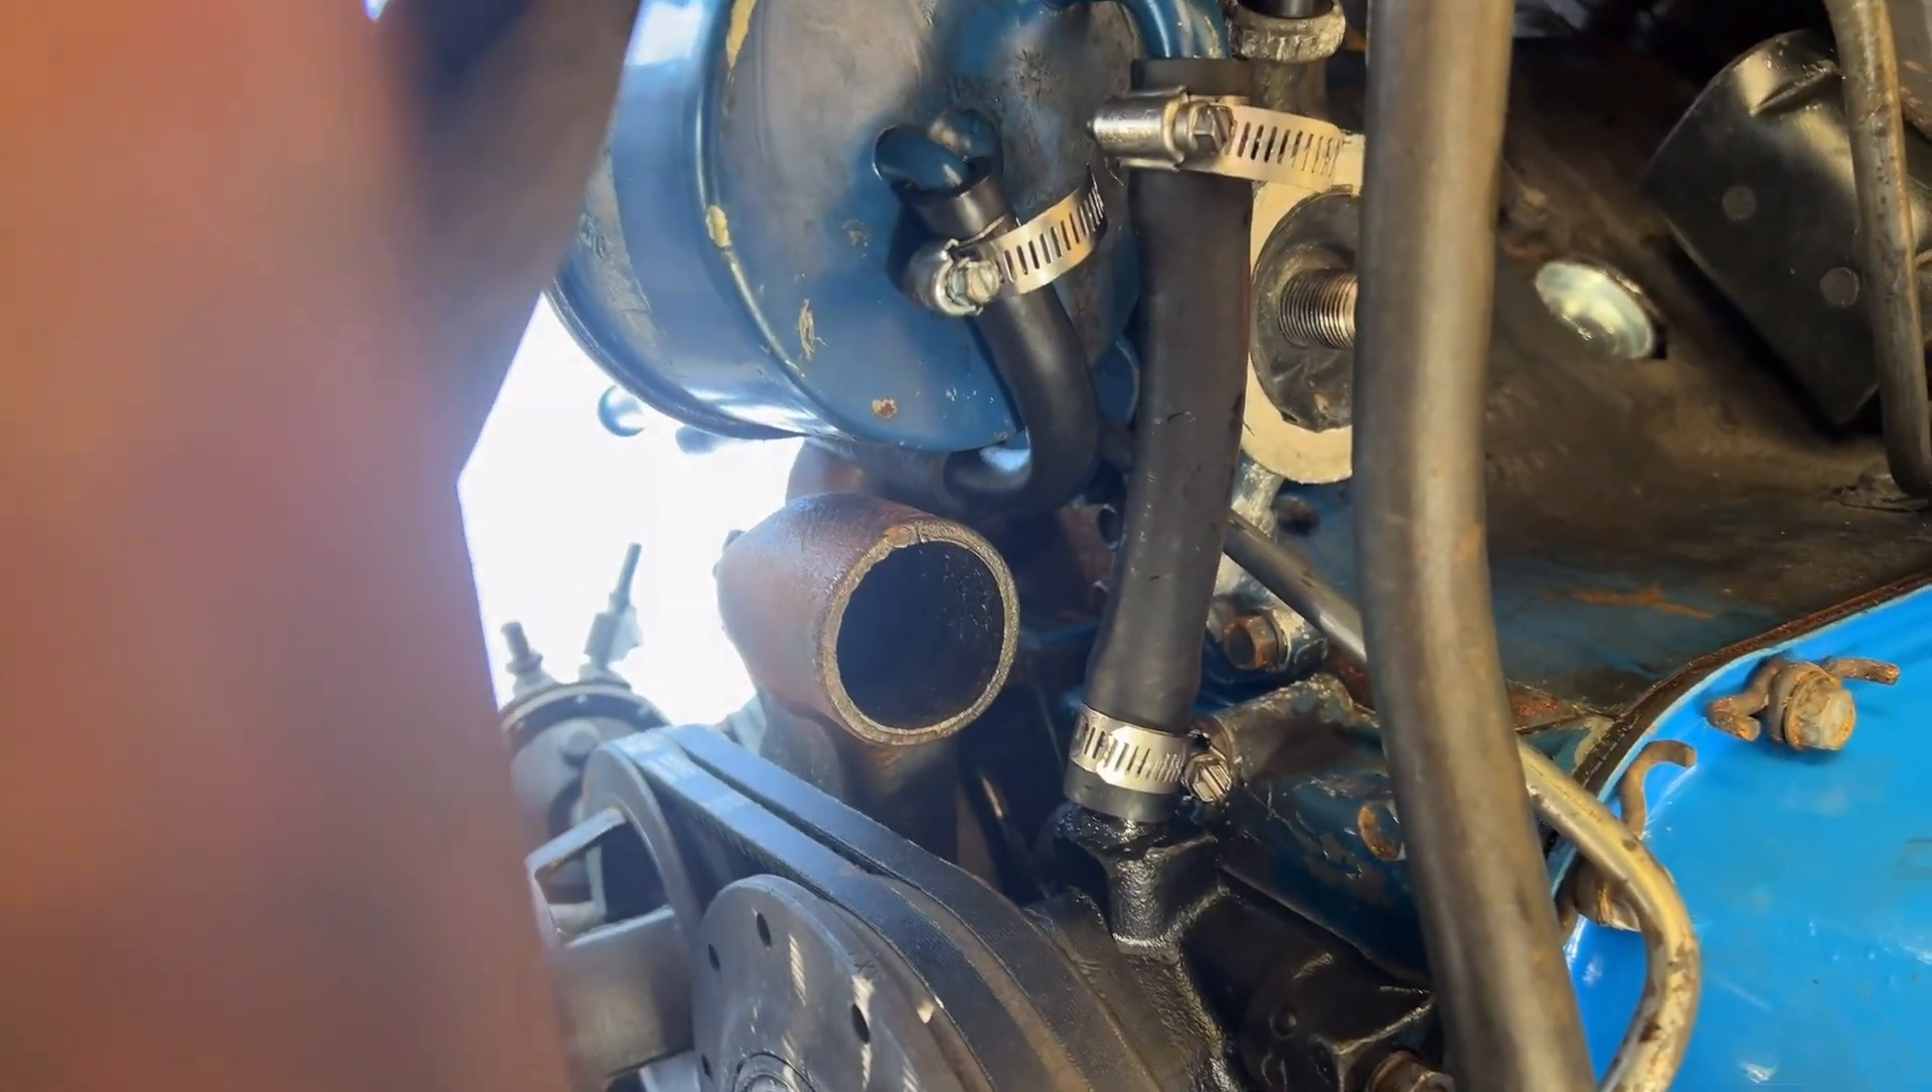You can see the new hose in place there with my new clamps.